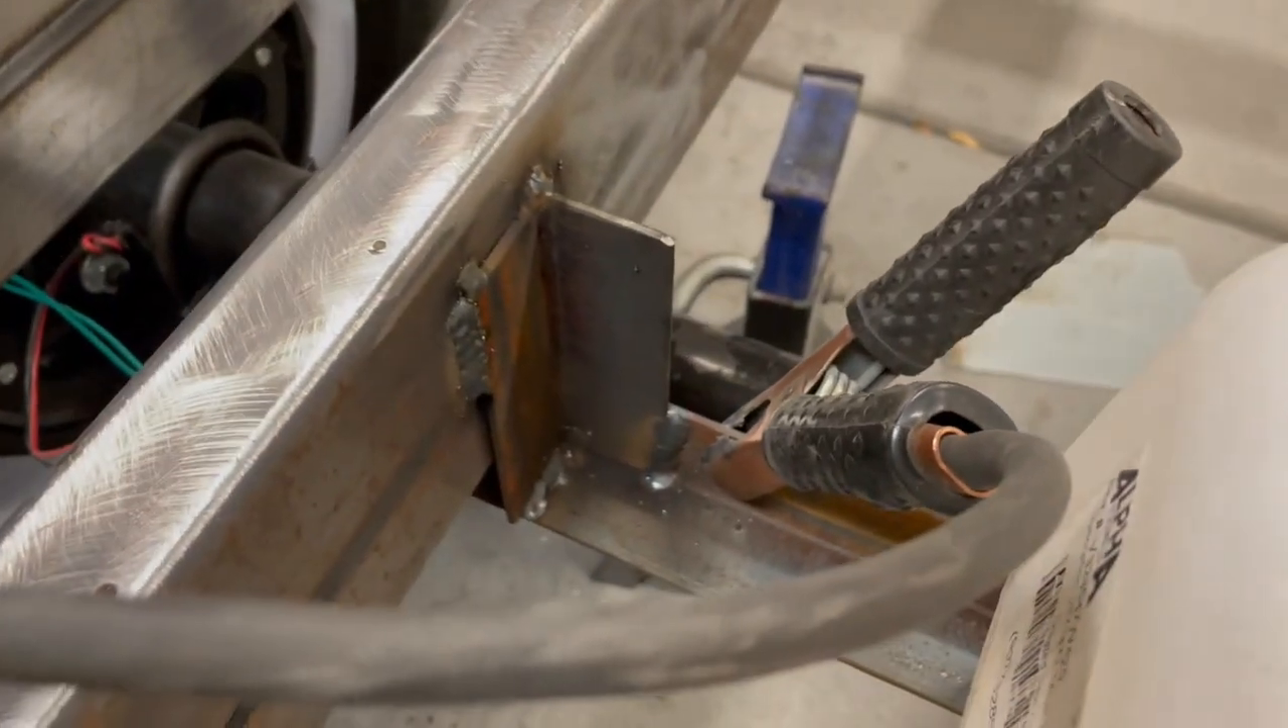So, we got down here, we got these brackets permanently welded in place, so this side is fixed.